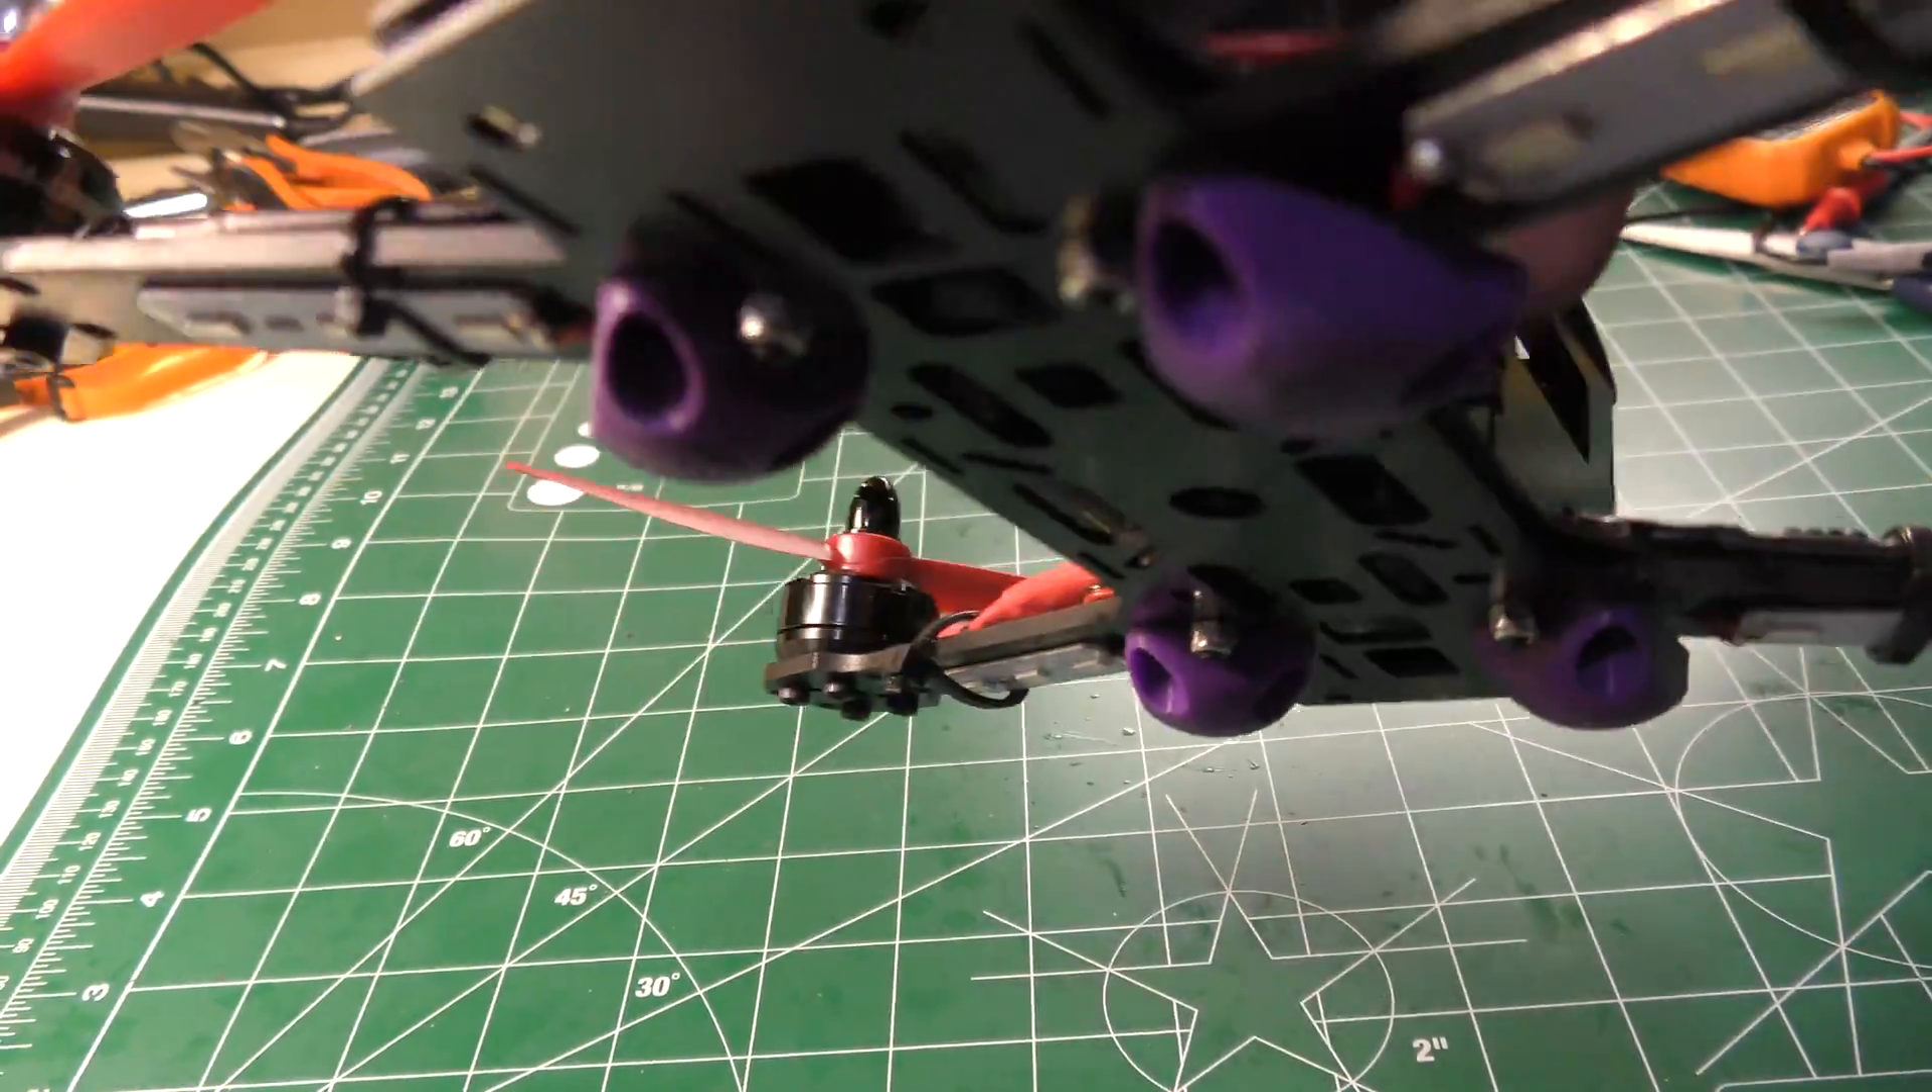There we go the landing gears removed and the new landing gears in place.